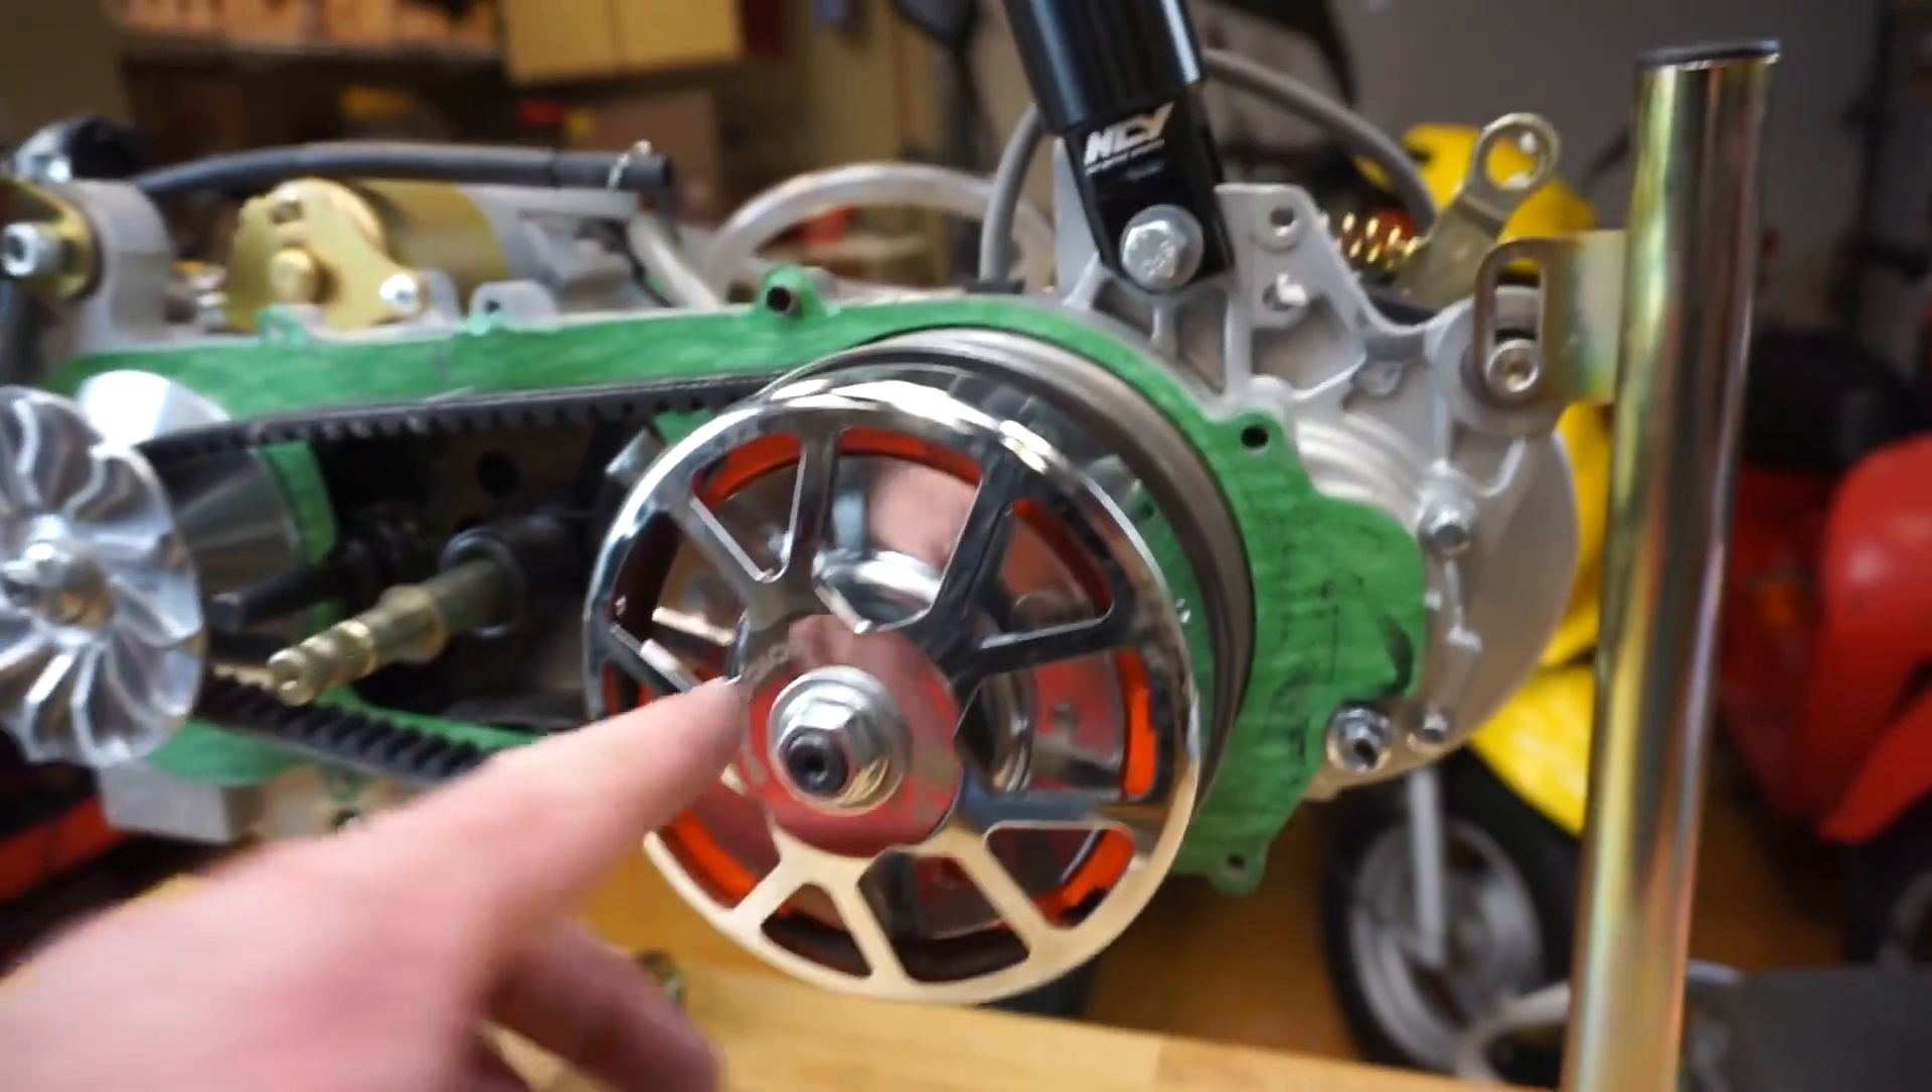I'm going to crank these down but then all i have to do is put the cover back on and we are done.